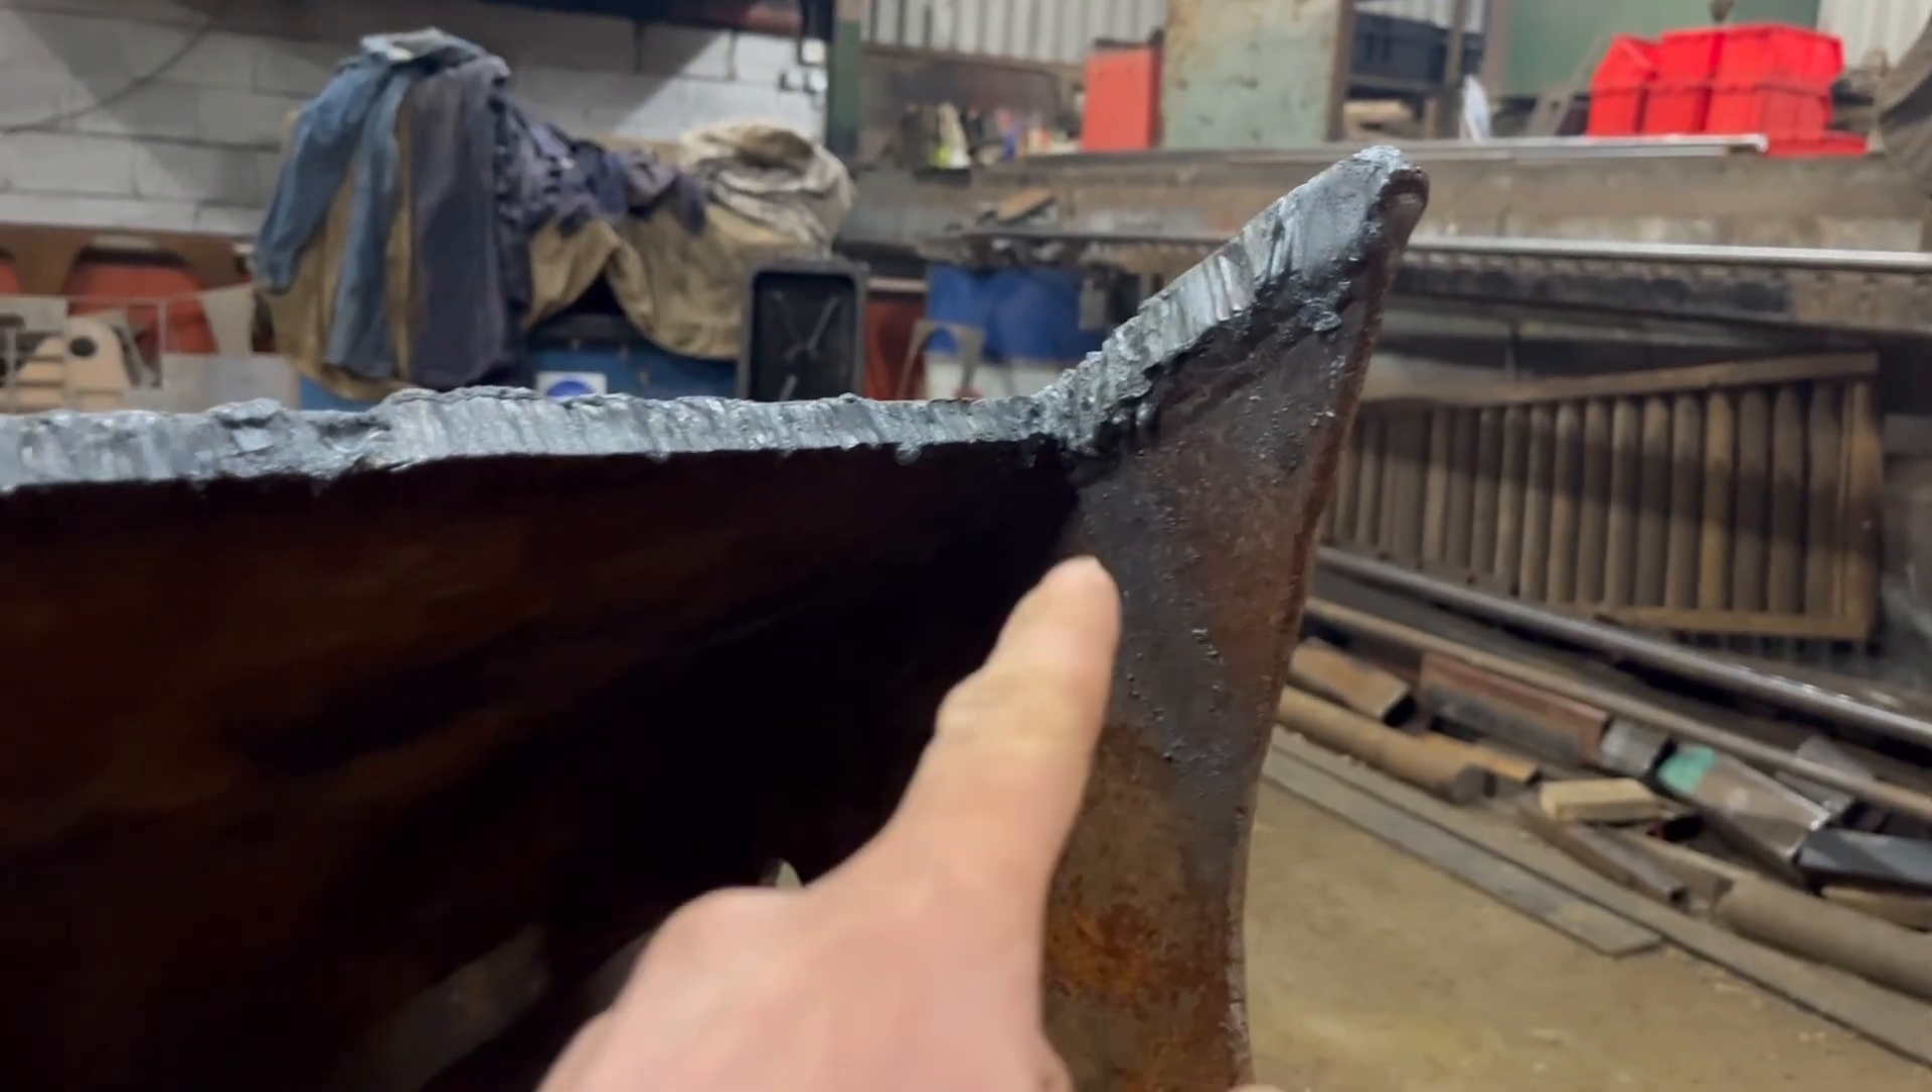I've got the majority of the edge cut off with the gas.